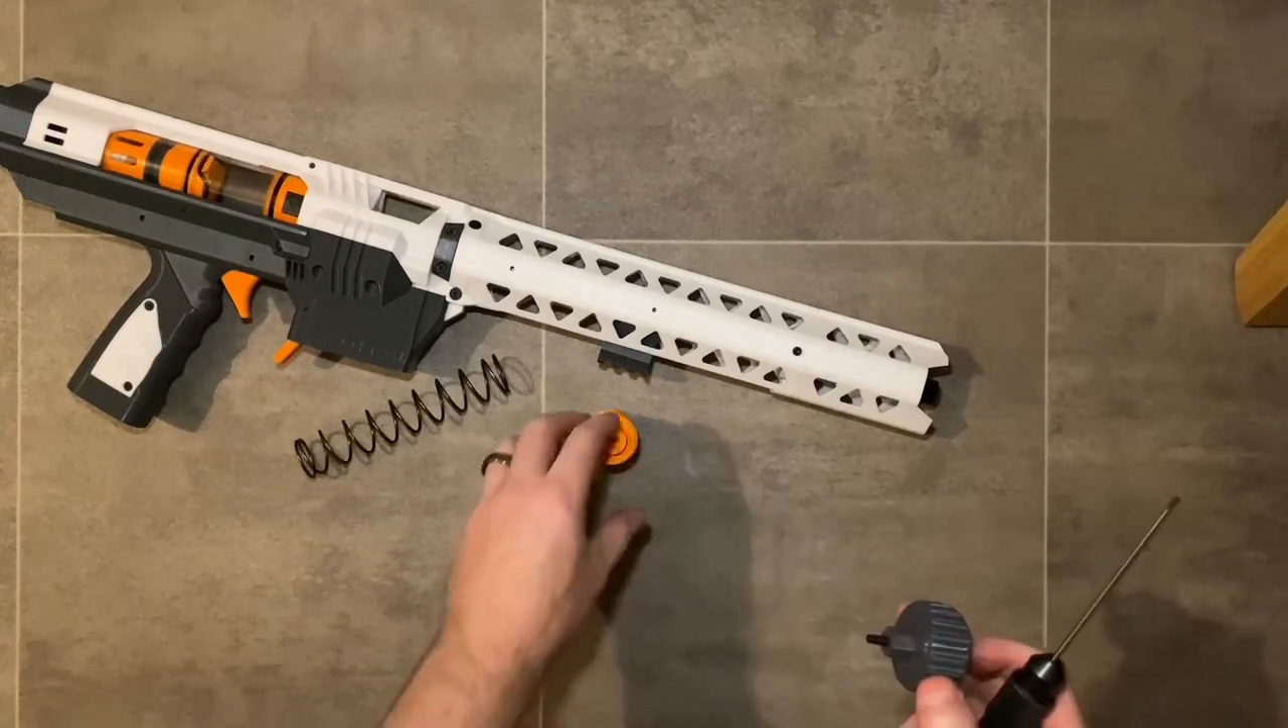The keen amongst you will have realized there's no spring installed in the blaster yet because we've got a quick change spring mechanism and with preload adjustments.